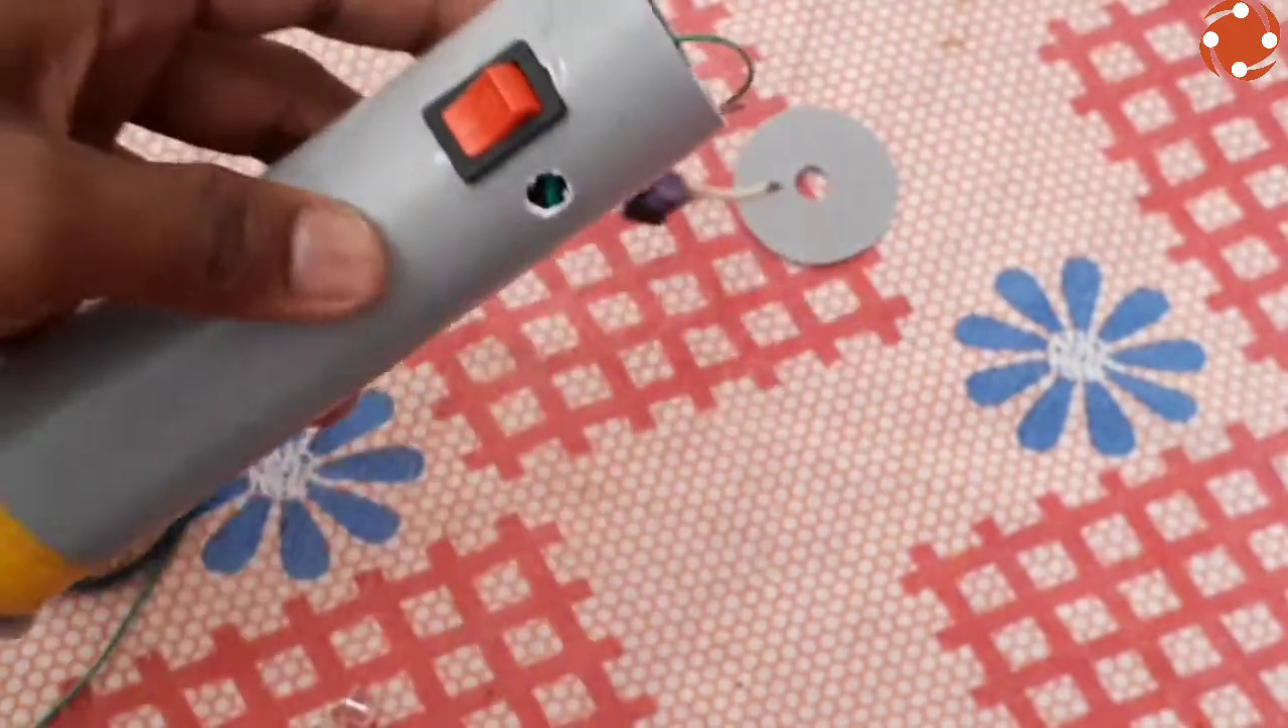ये switch लग गया है अपना।